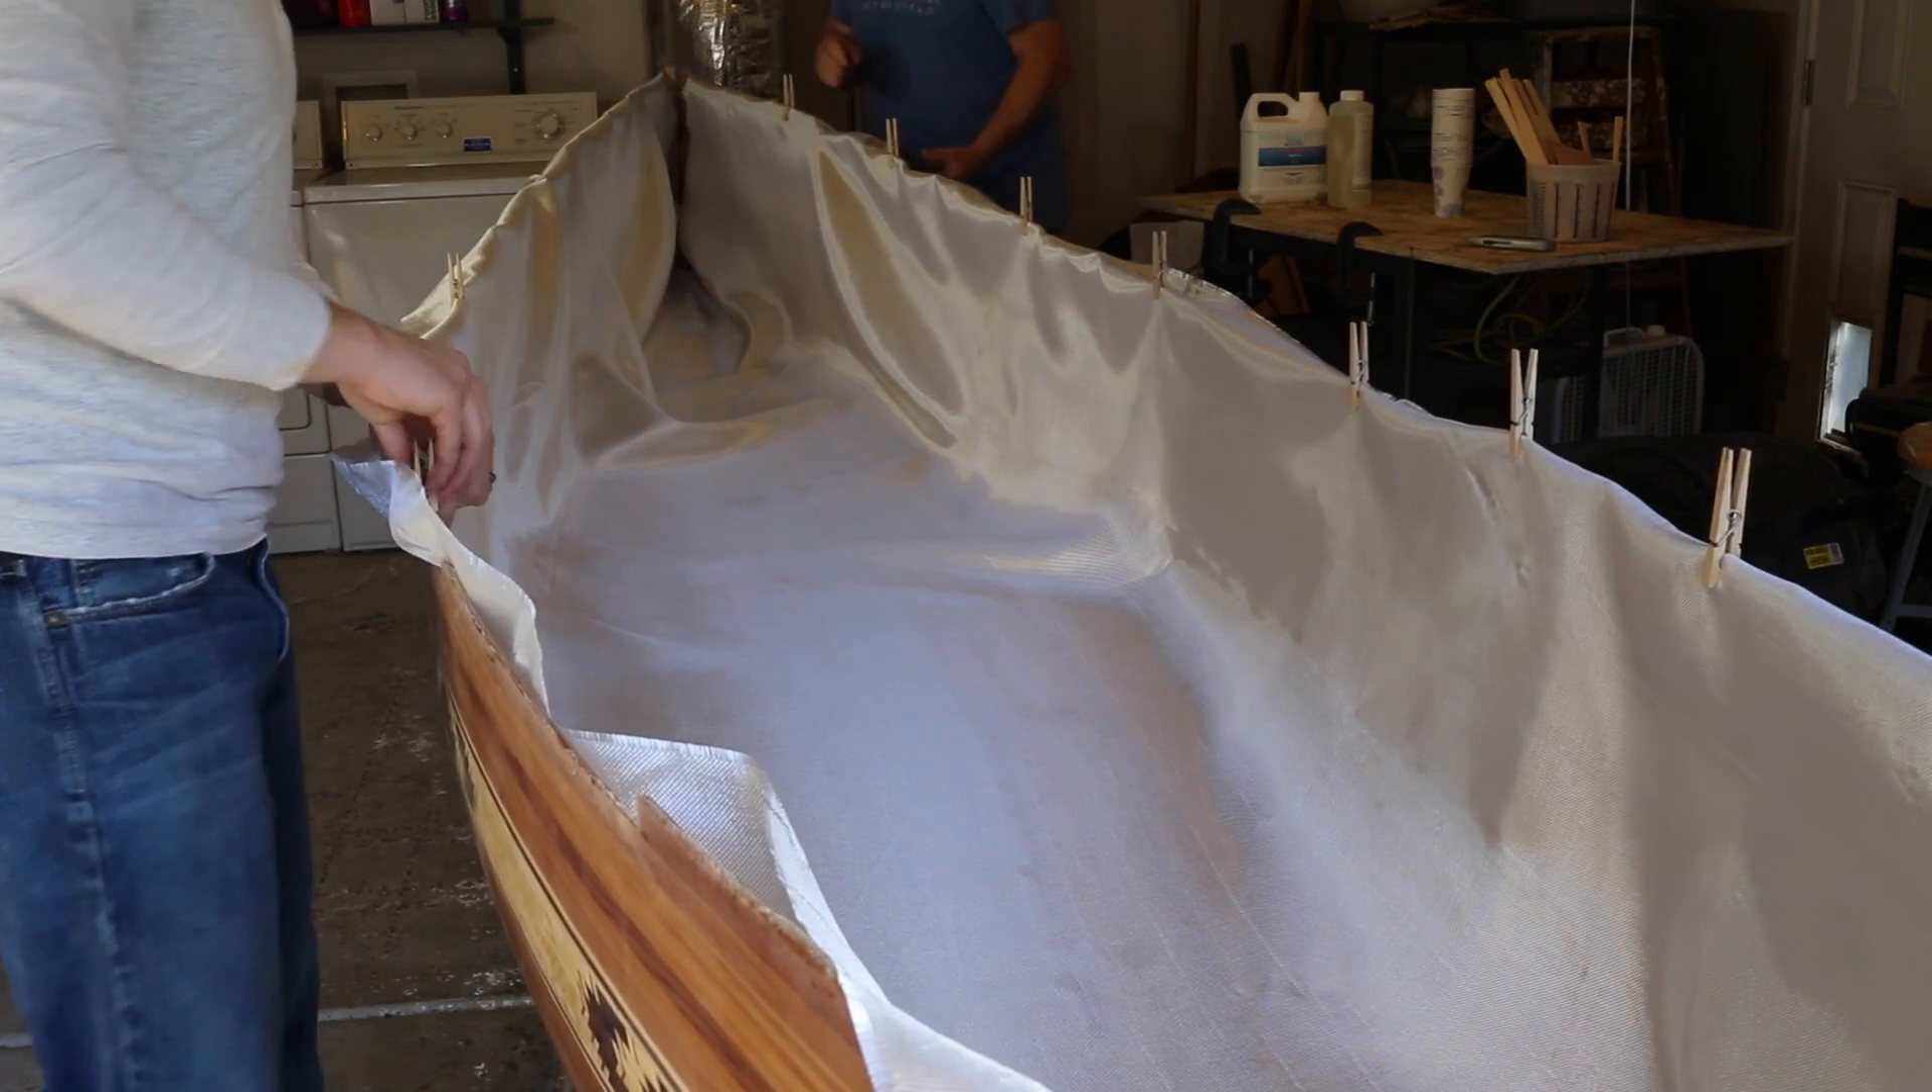I put clothespins along the edges to keep the cloth in place until I get the epoxy on.